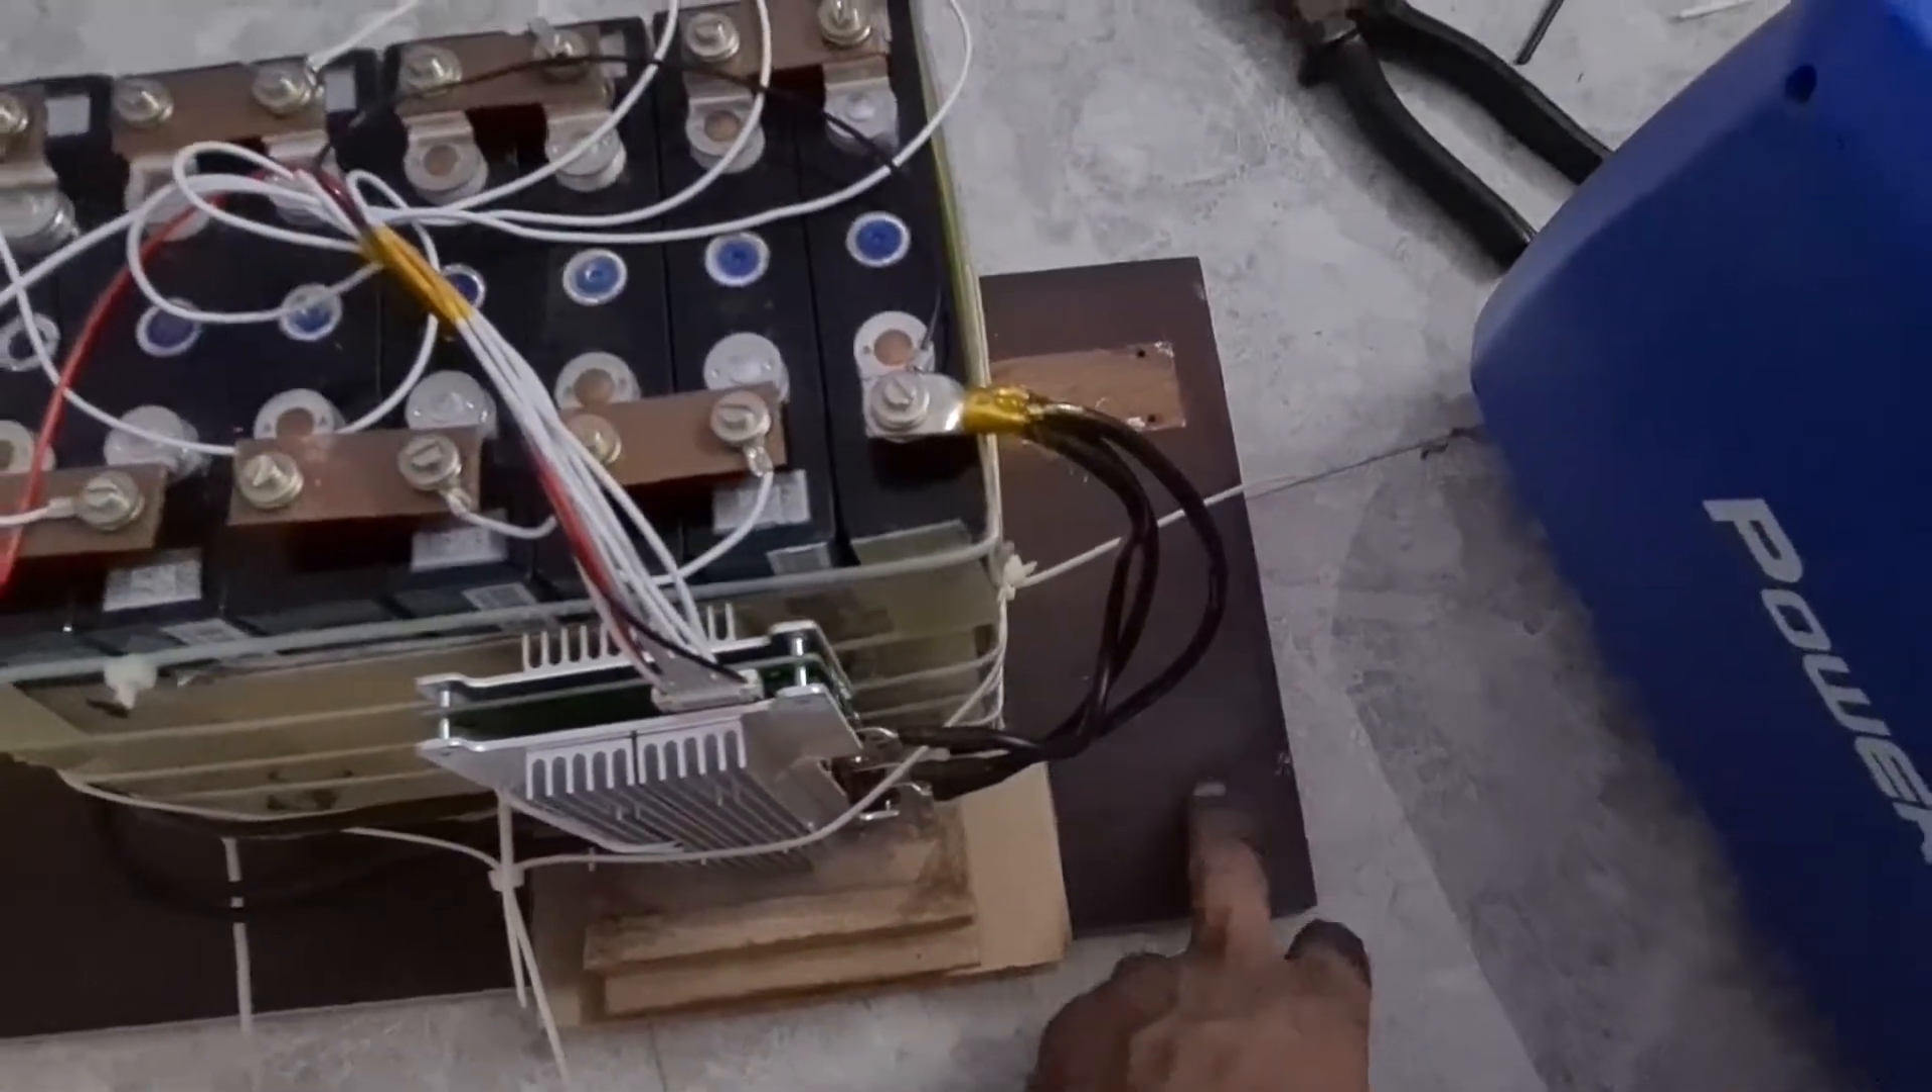I placed the batteries on top of a wooden plank so that it doesn't move much.